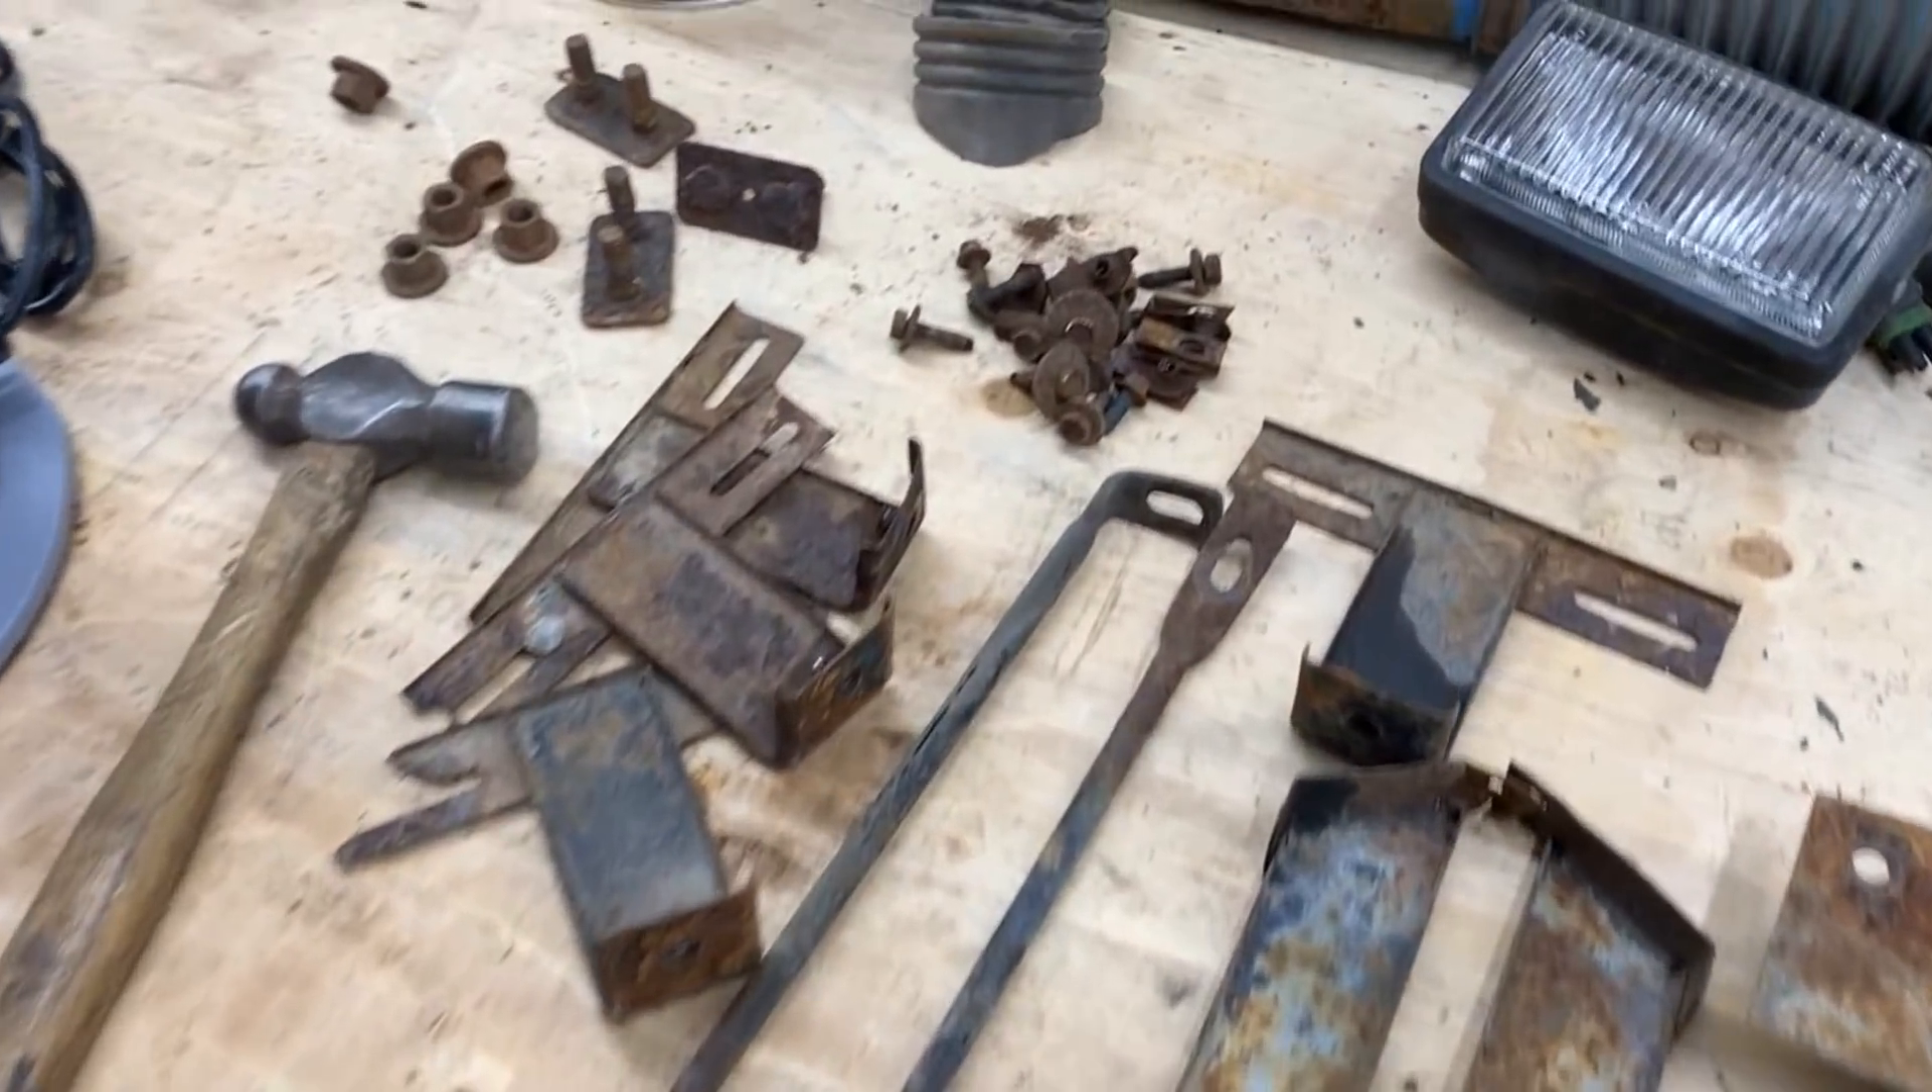All right so i took apart all the bracketry here.